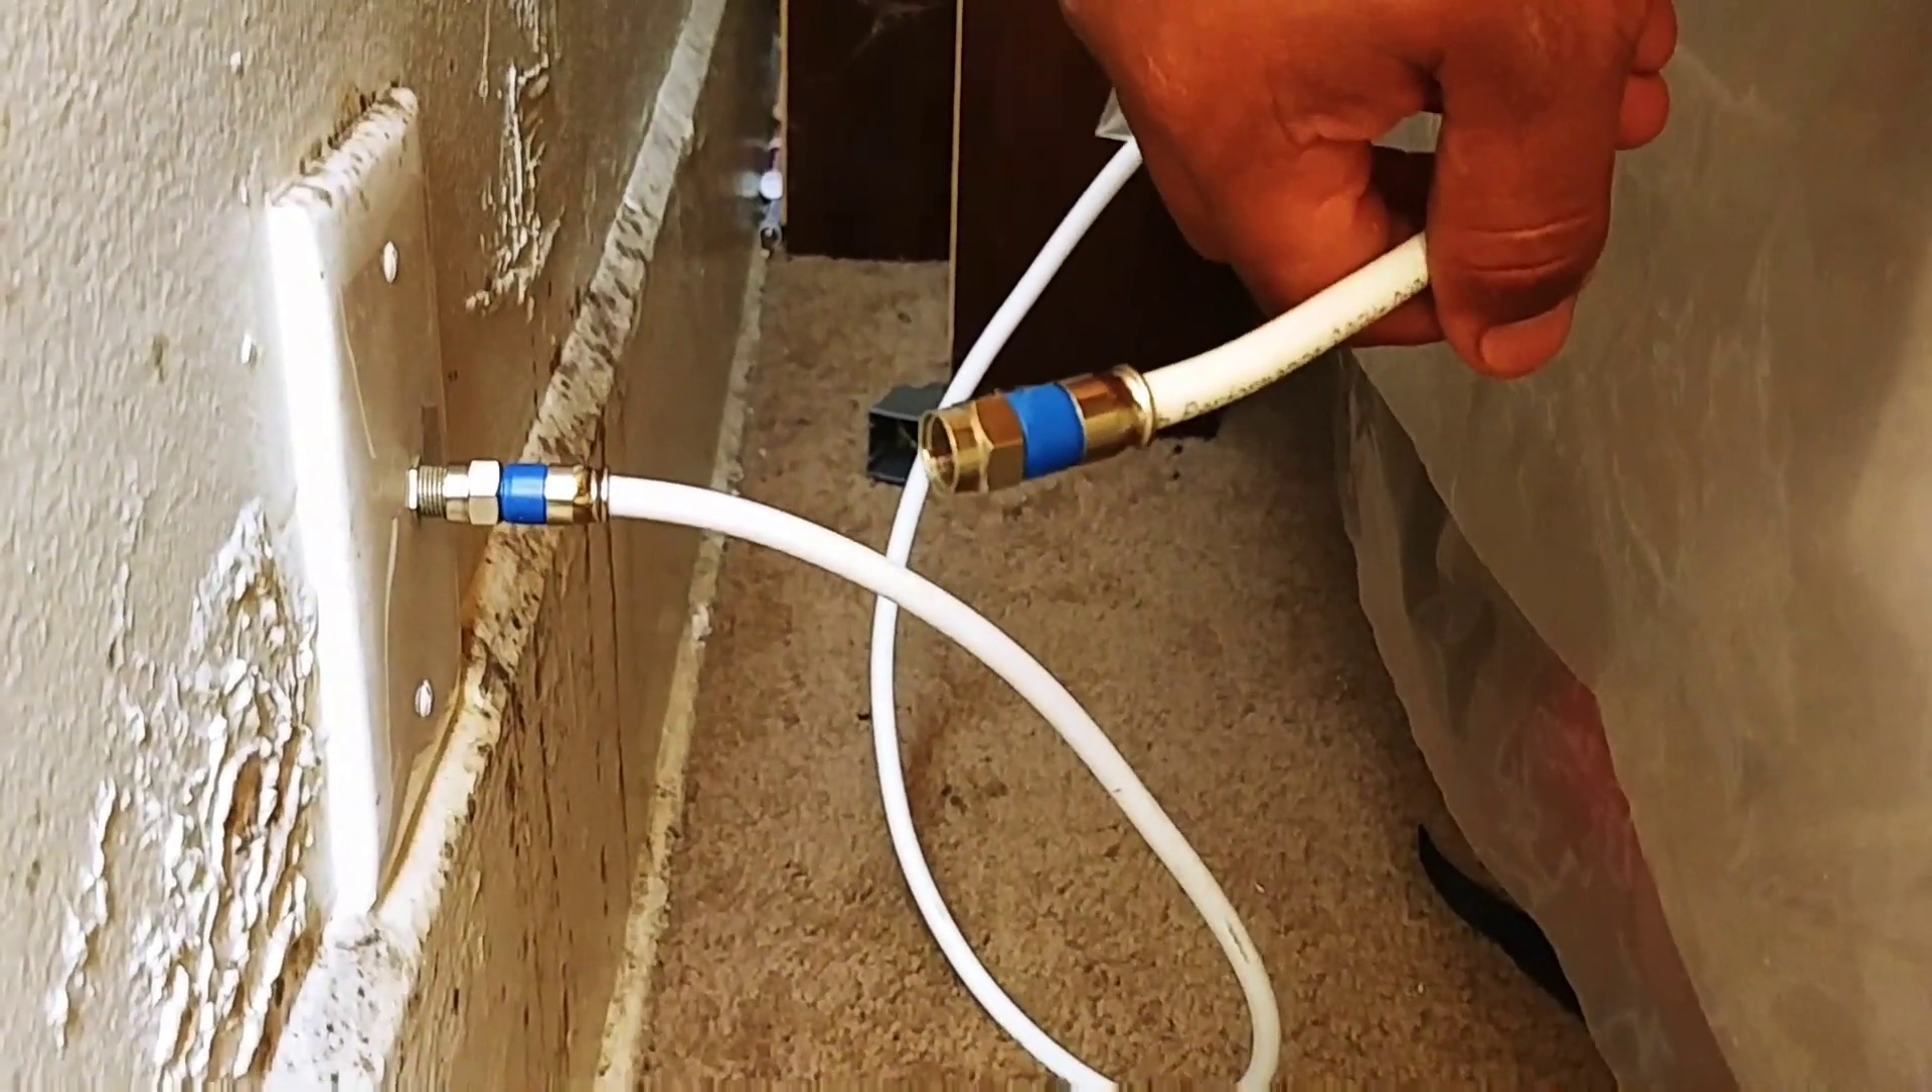I got the fittings on already.